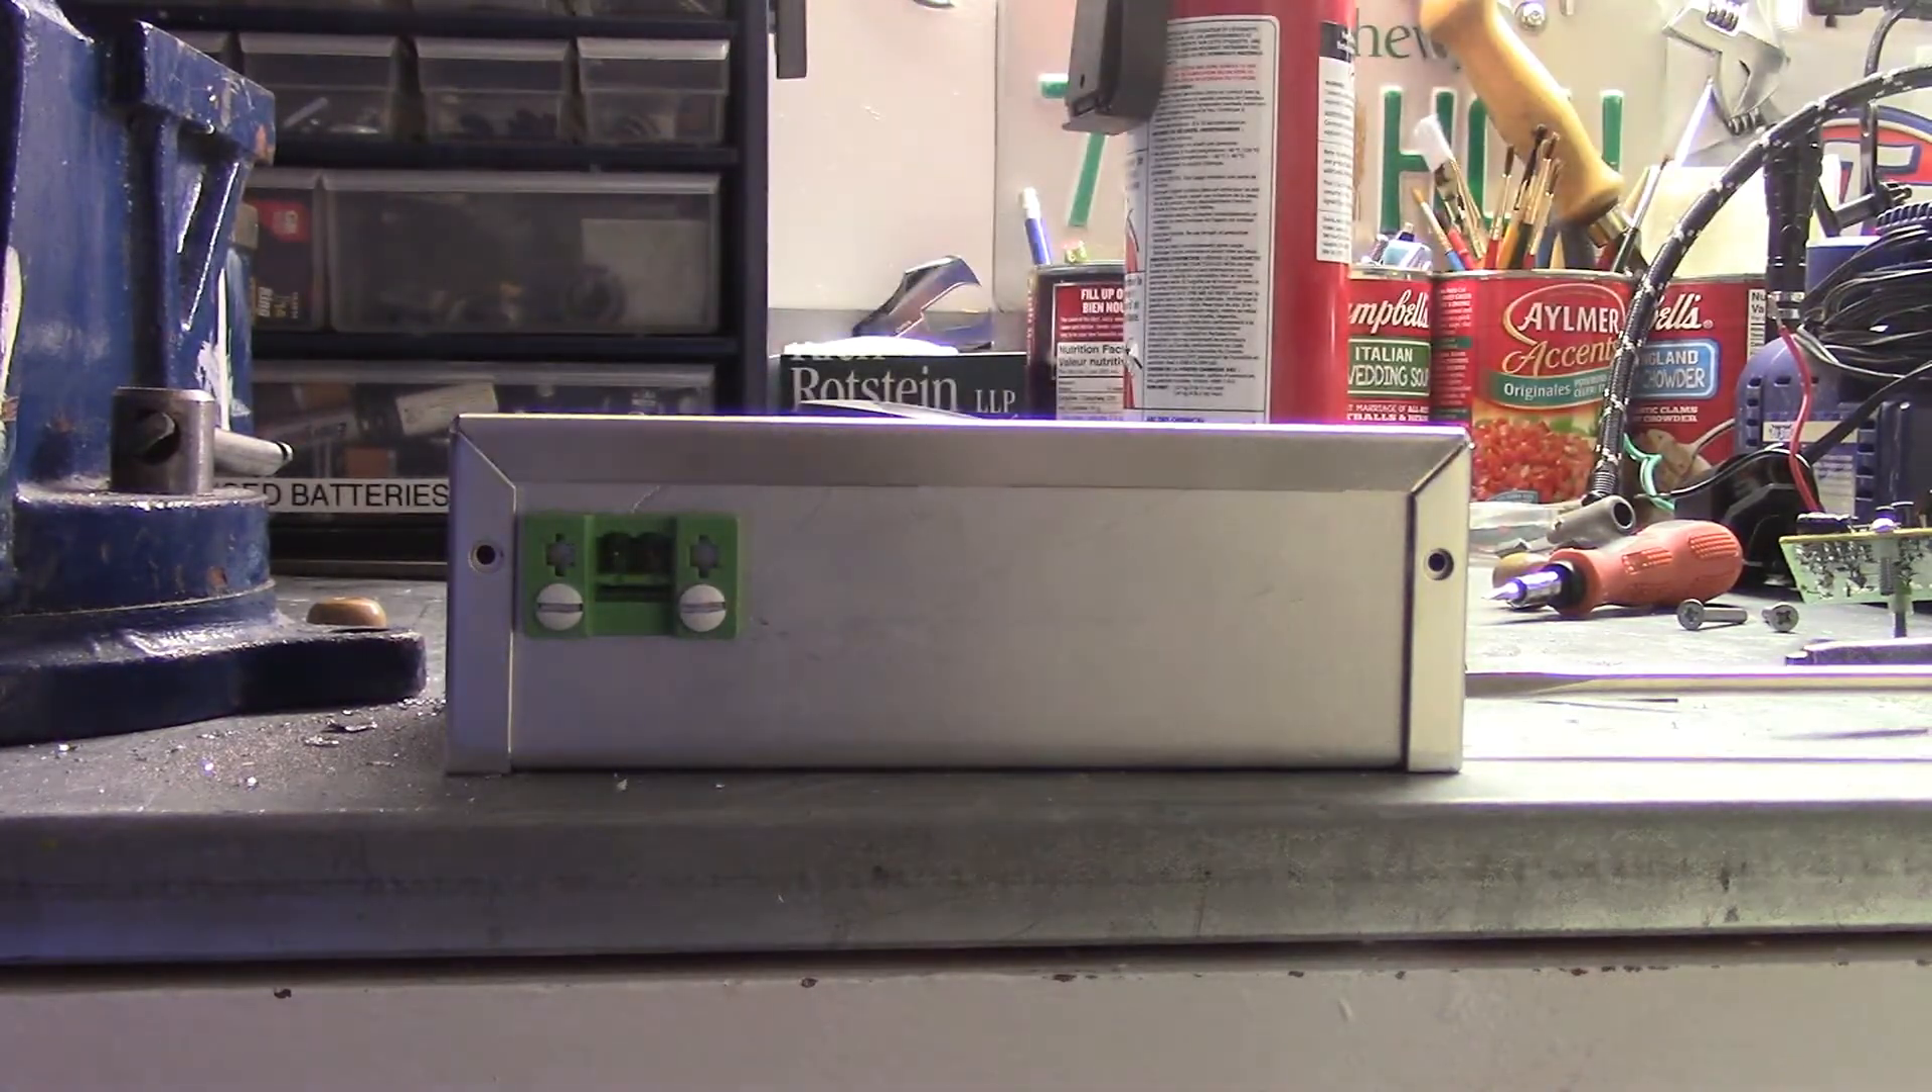All right I got the DC connector put in.